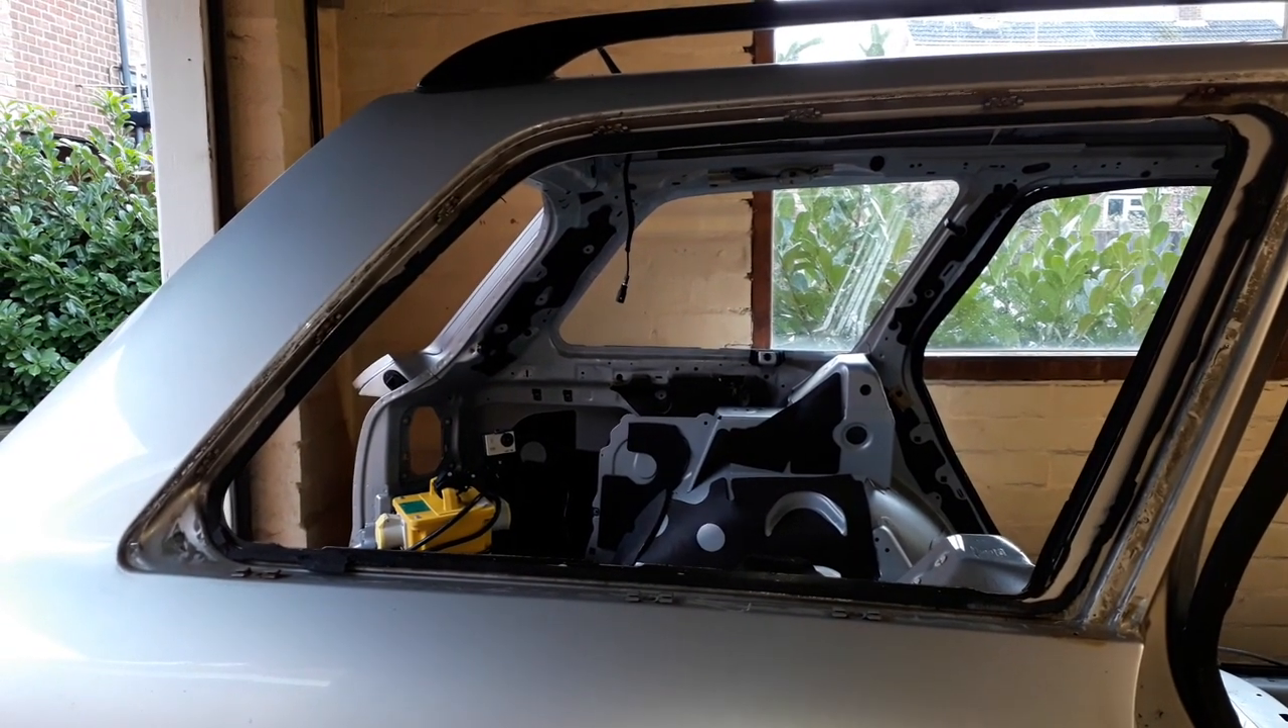So anyway that's the two quarter rear glass removed.